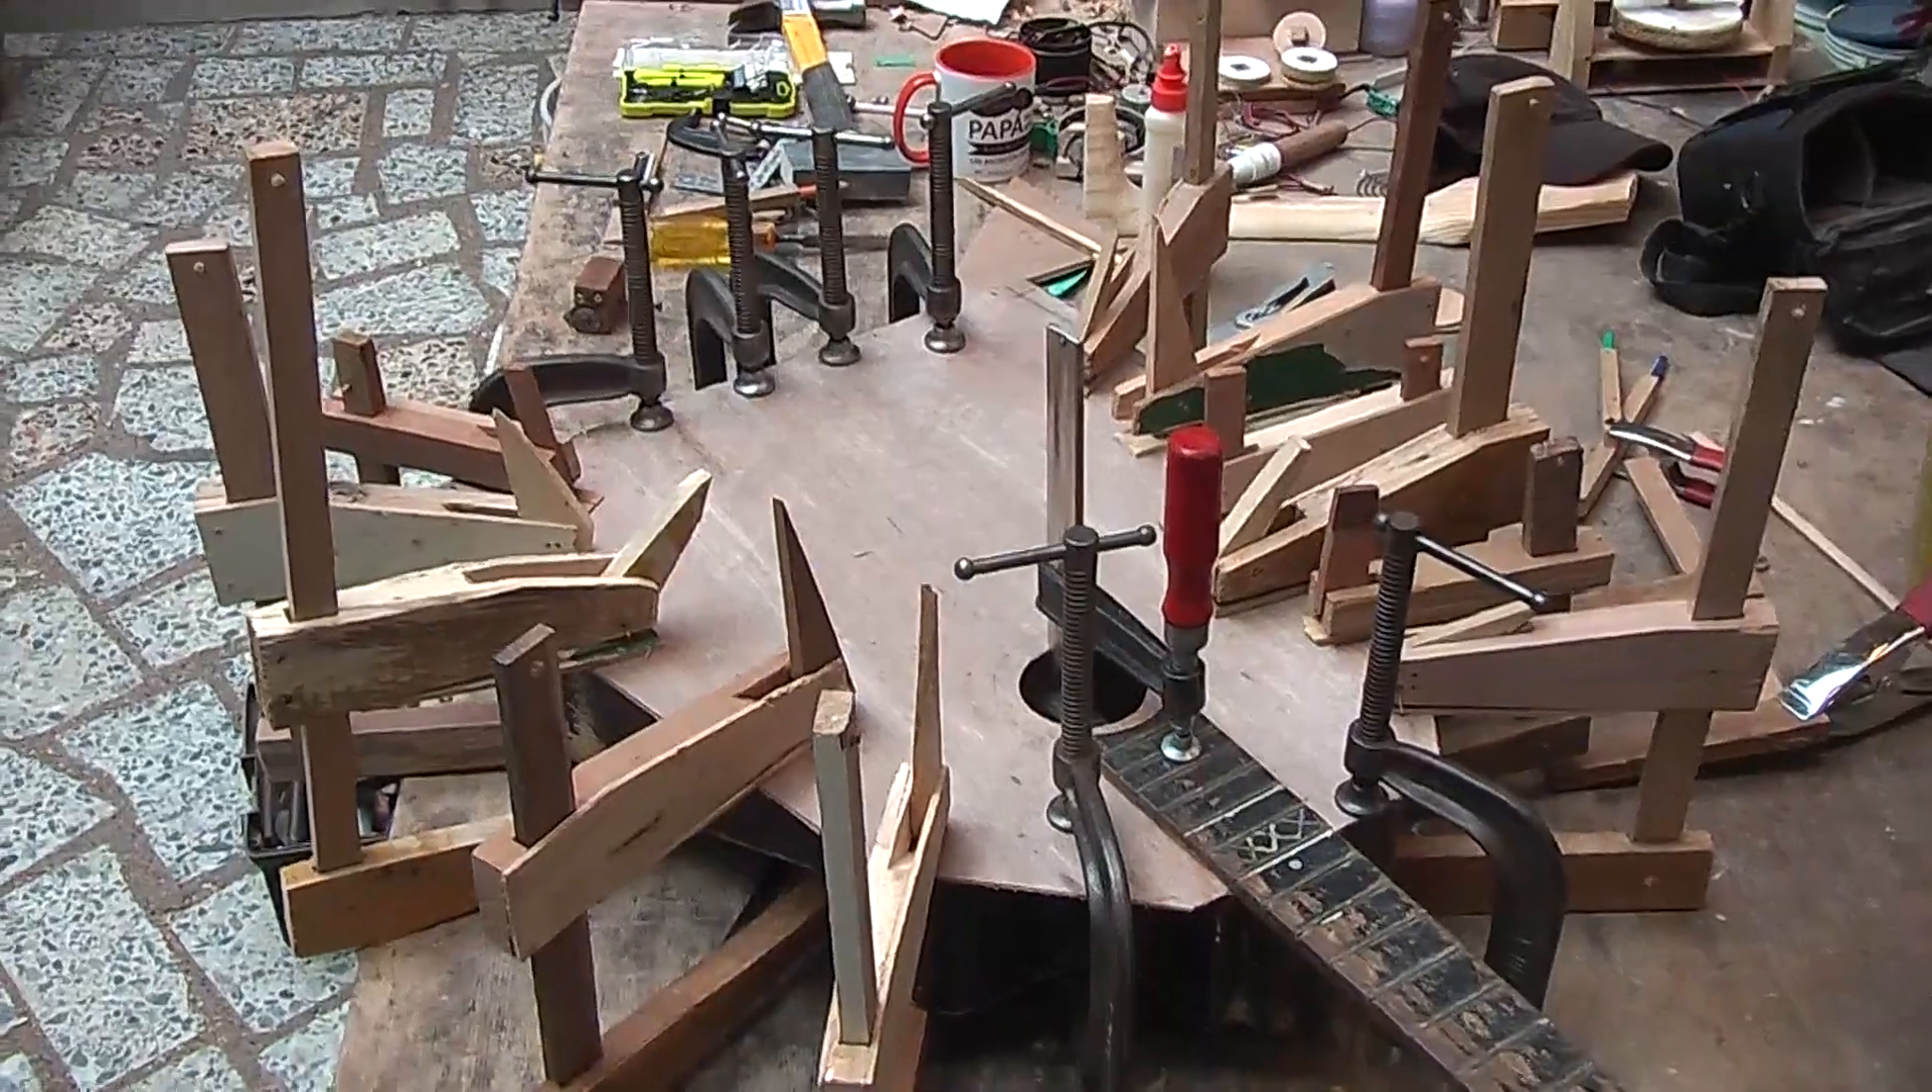And there we have the lid clamping on.